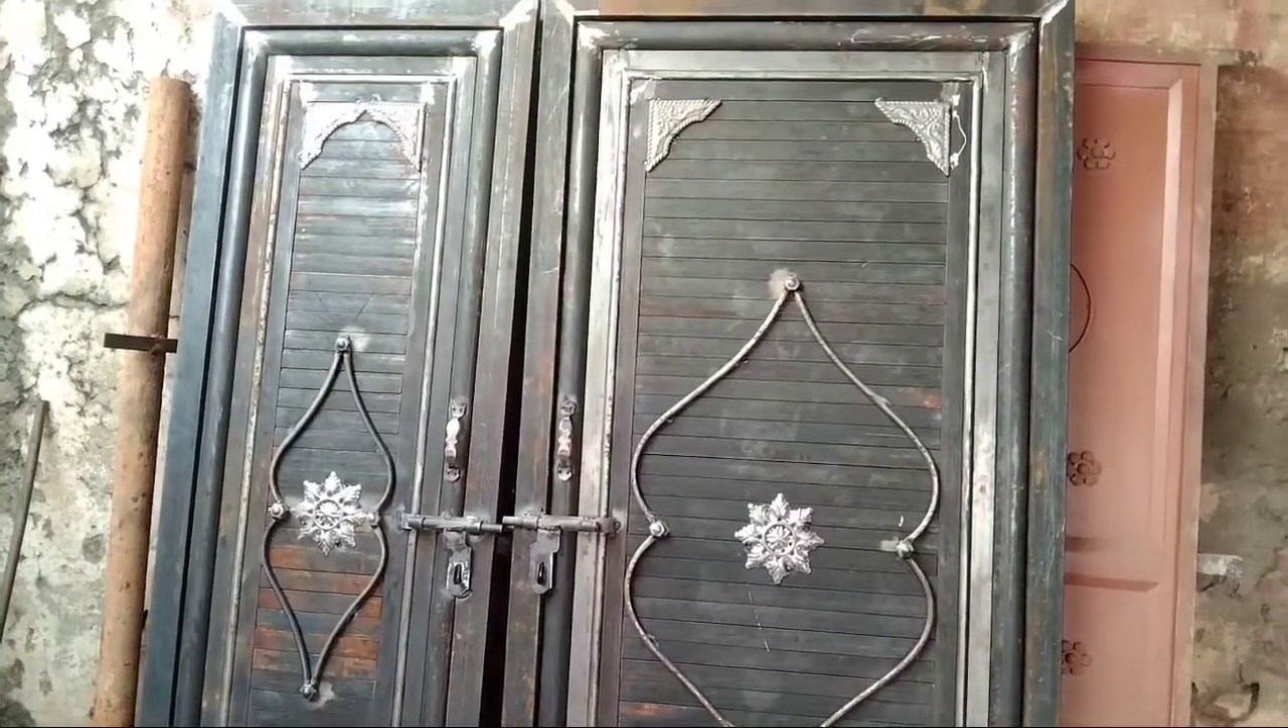ہمارا دروازہ تیار ہو چکا ہے اس پر ہم نے ہینڈل وغیرہ سب کچھ لگا دیا ہے۔